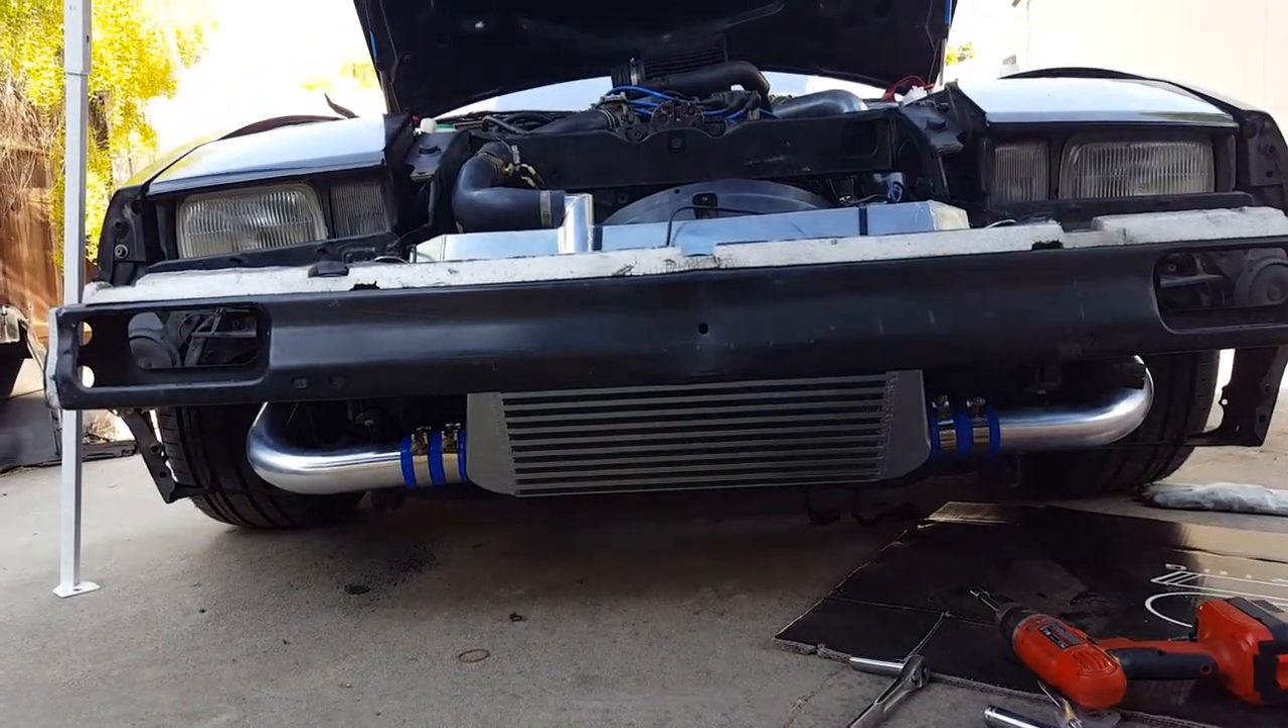Hey guys, I just finished installing the intercooler on my 1986 300ZX Turbo.